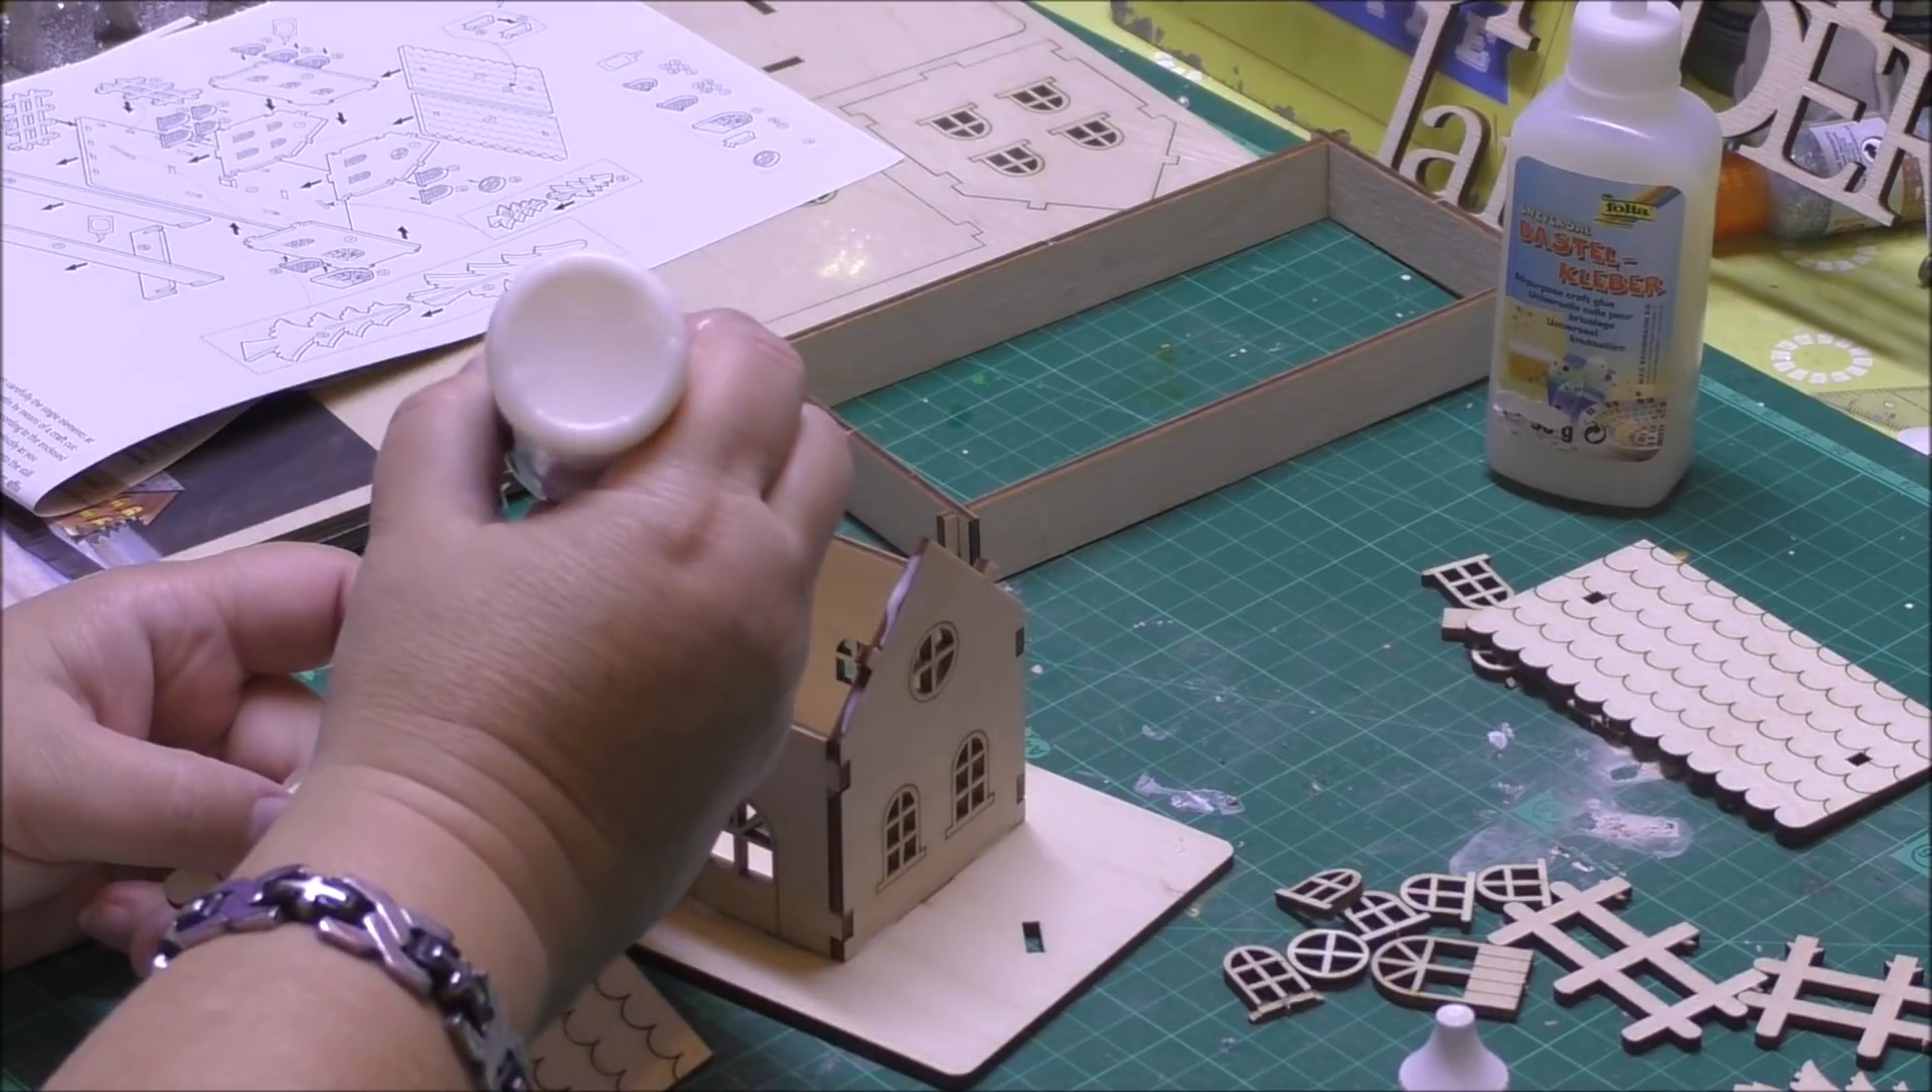Ich habe dann jetzt hier die ersten teile schon mal zusammengesteckt ein bisschen kleber mit dran und jetzt kommt noch das dach.